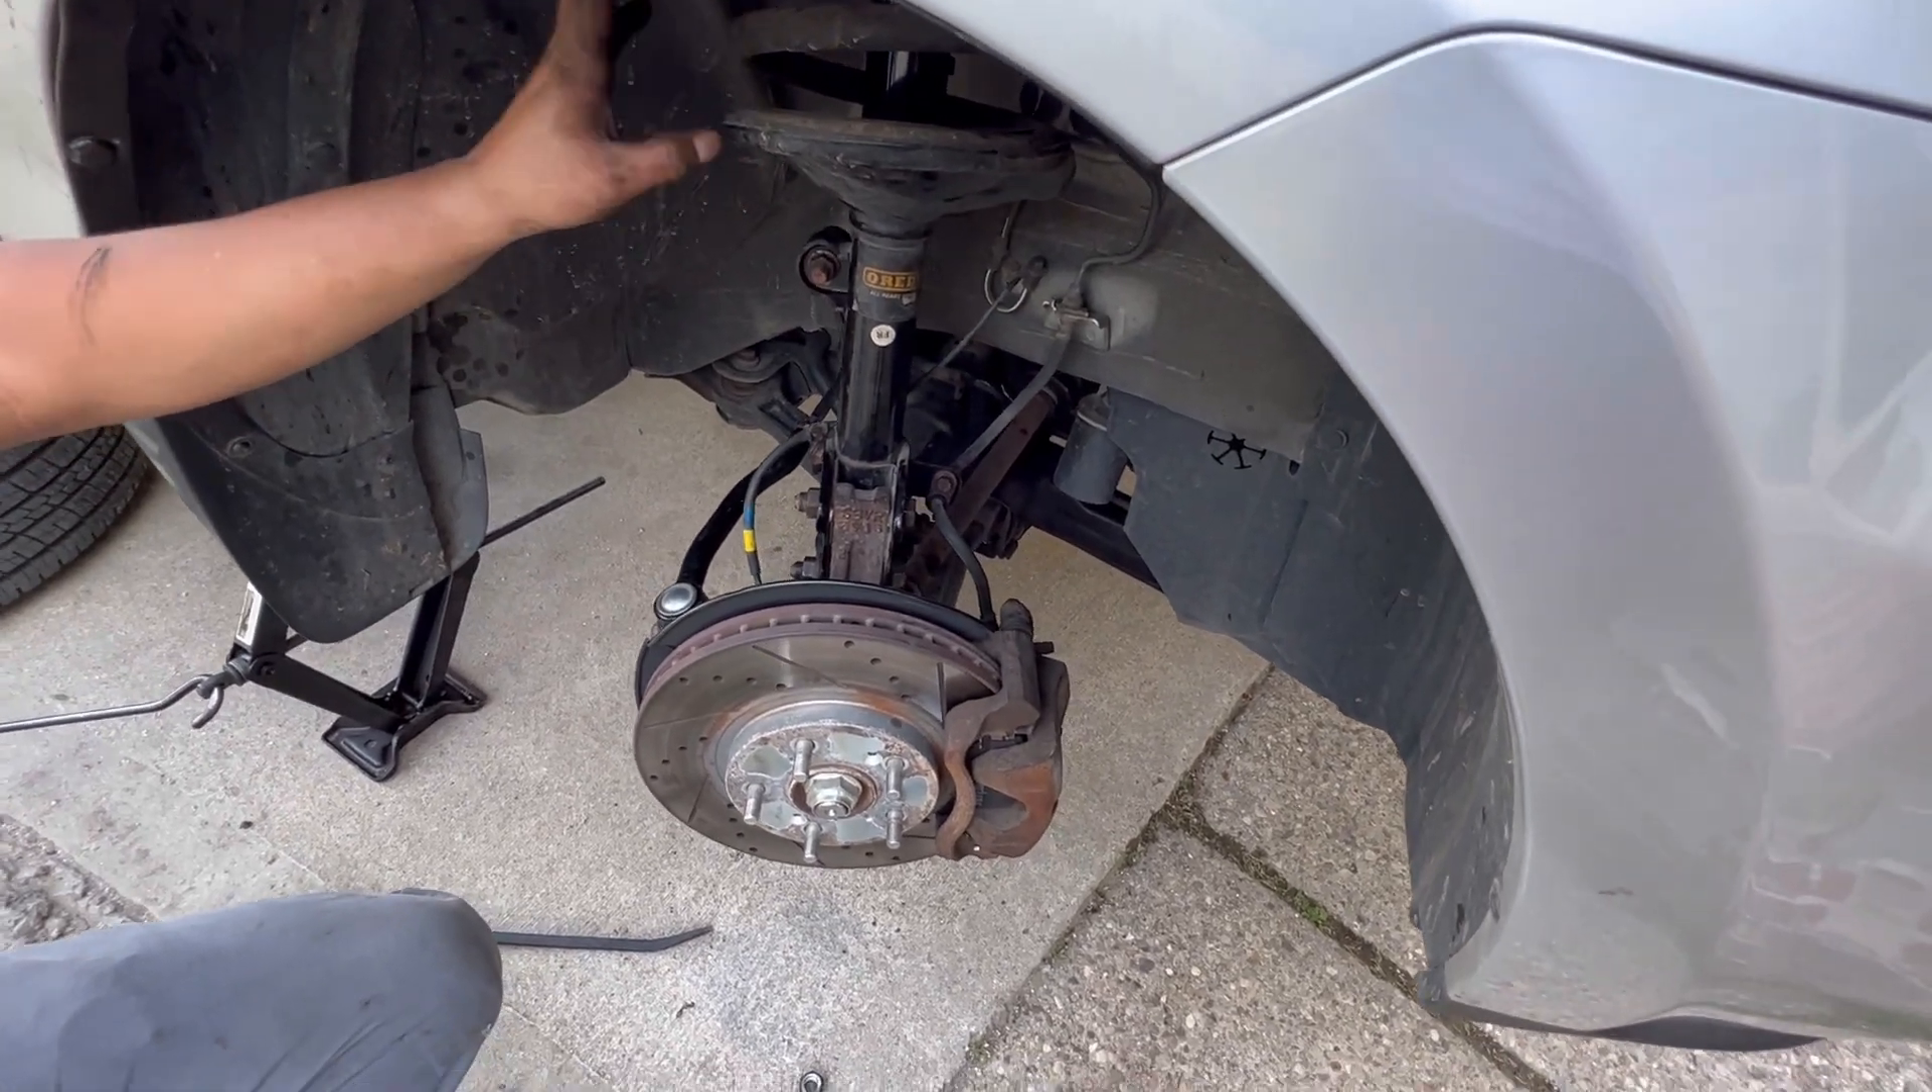Como pueden ver, ya quedó instalado el amortiguador nuevamente.